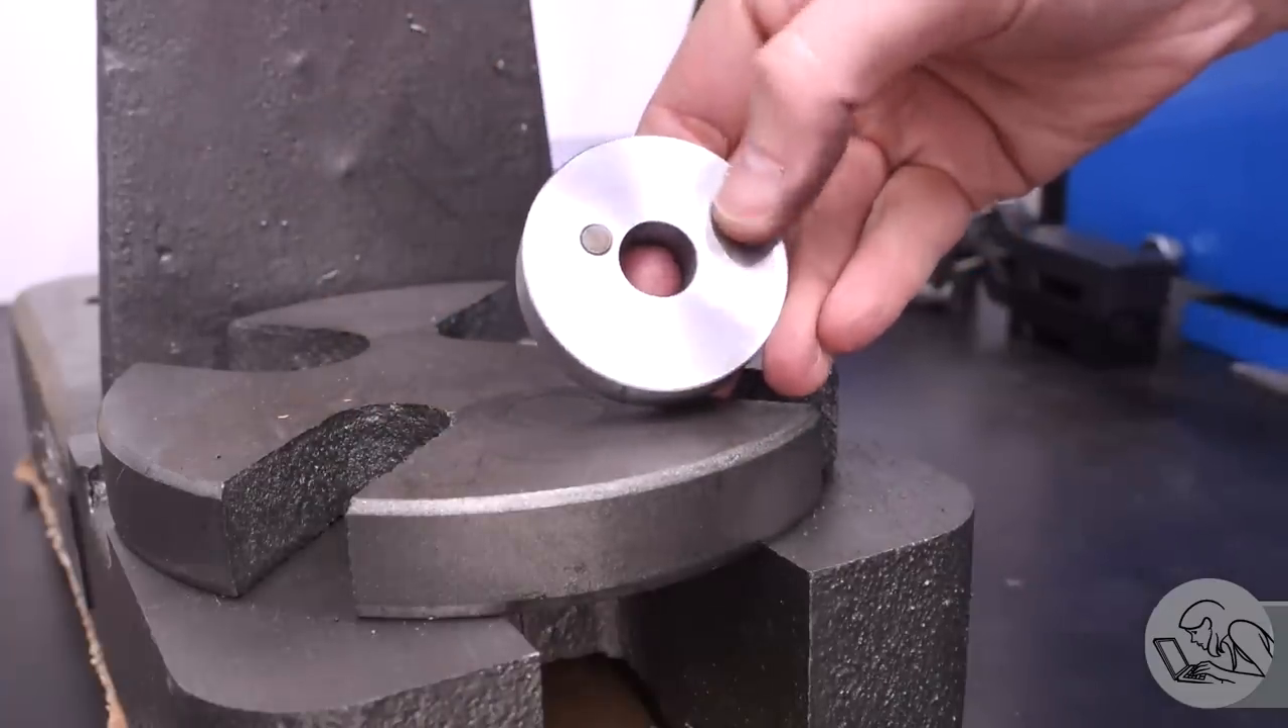It's looking good so far we've got the hardened pin in our crank web and next it's on to the crank shaft itself.